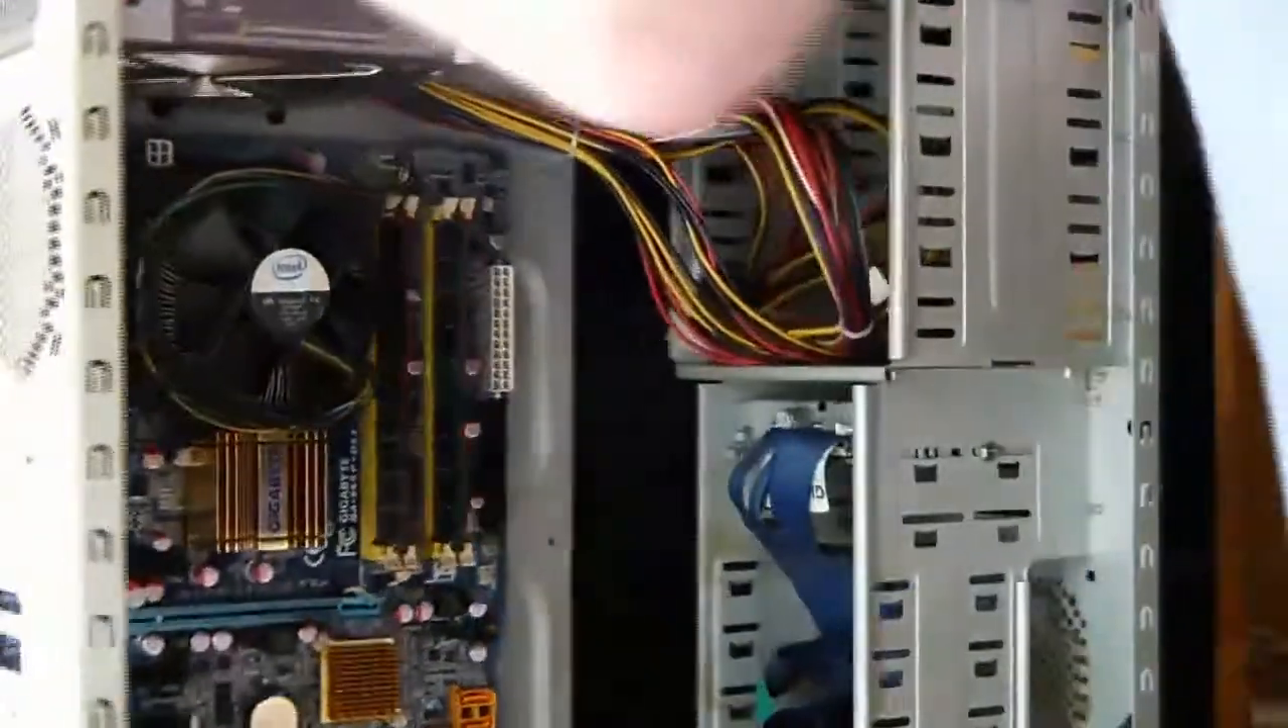The motherboard is now installed.